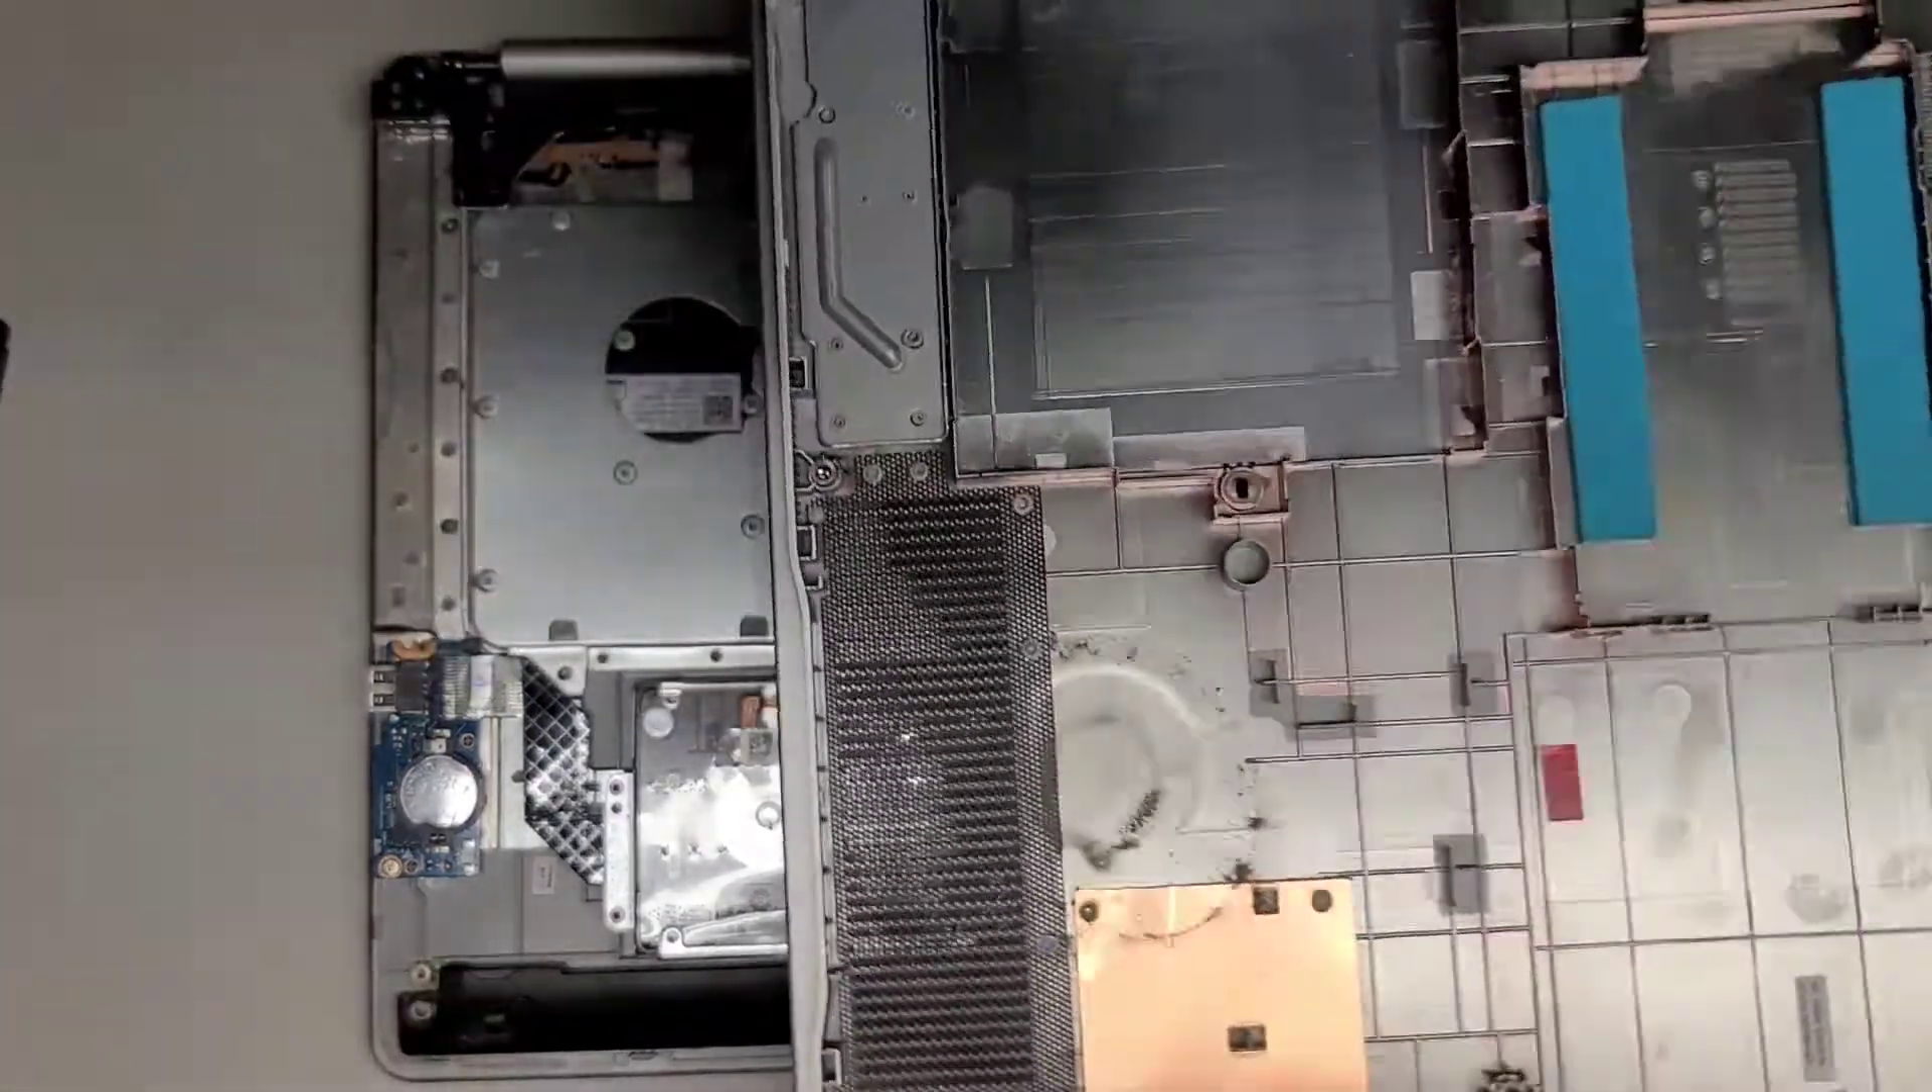We got the bottom cover off.